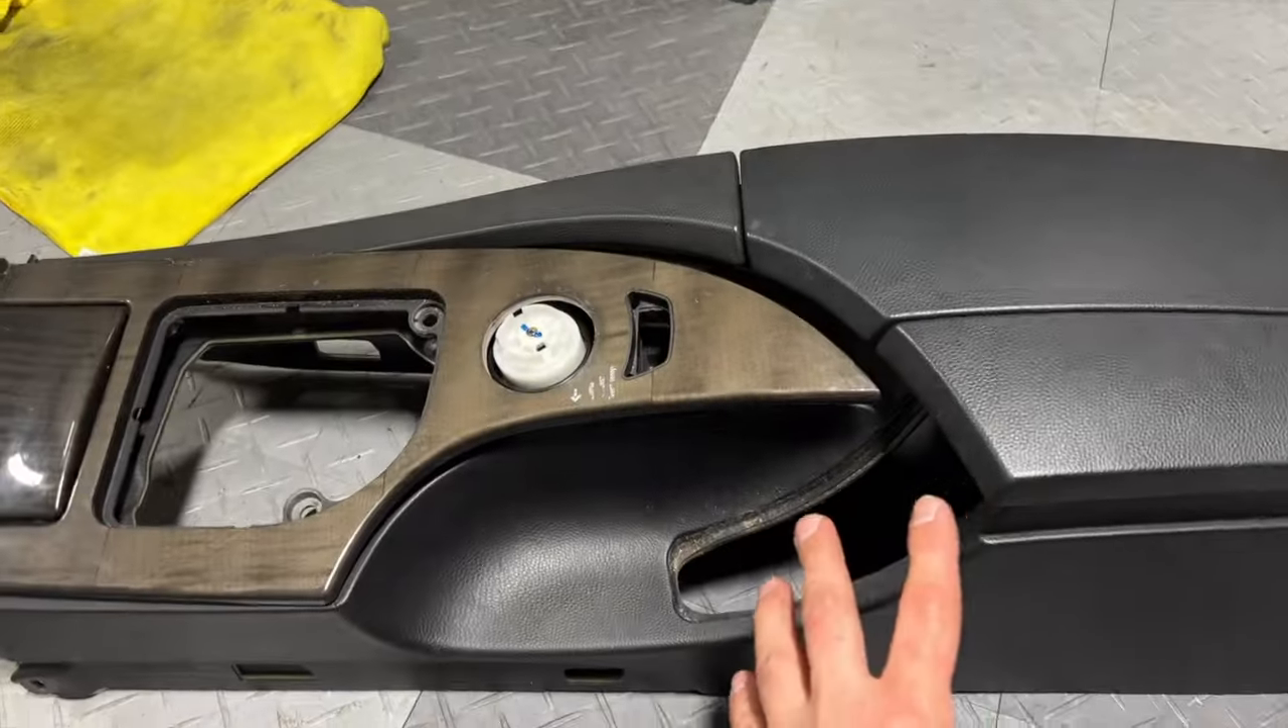Now we've got the console removed.